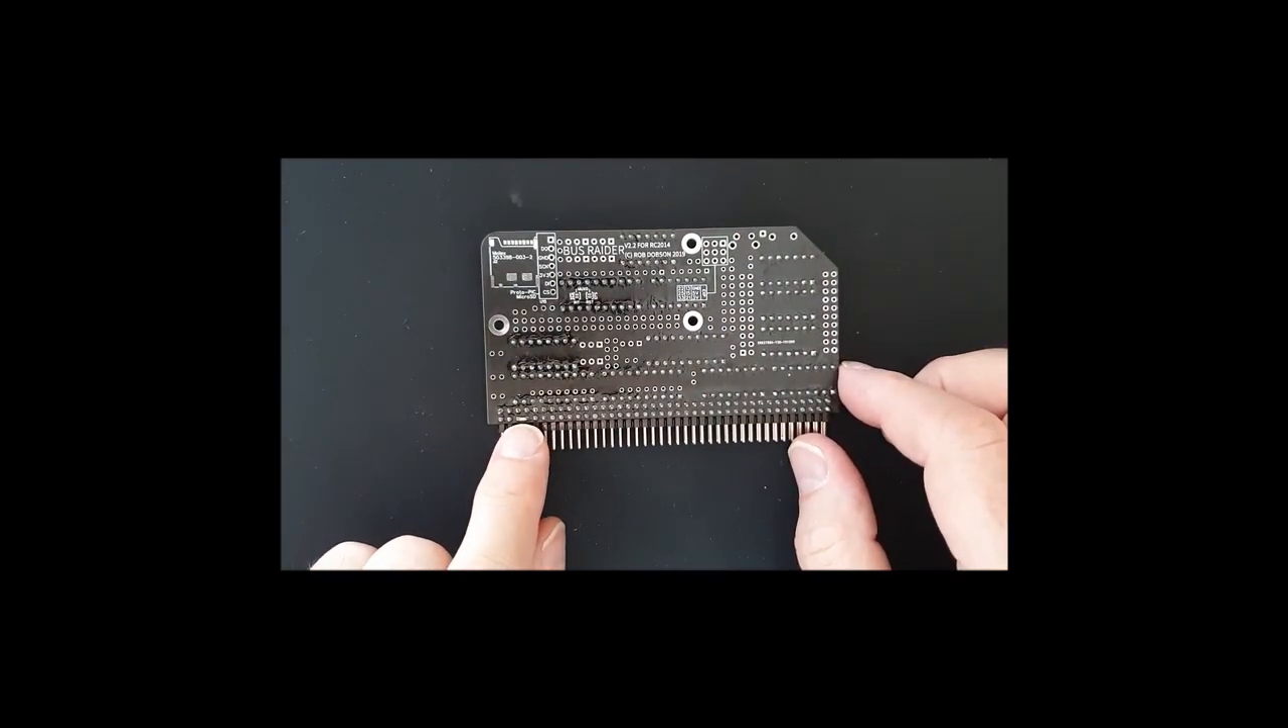Okay, so that's the long edge connector done.